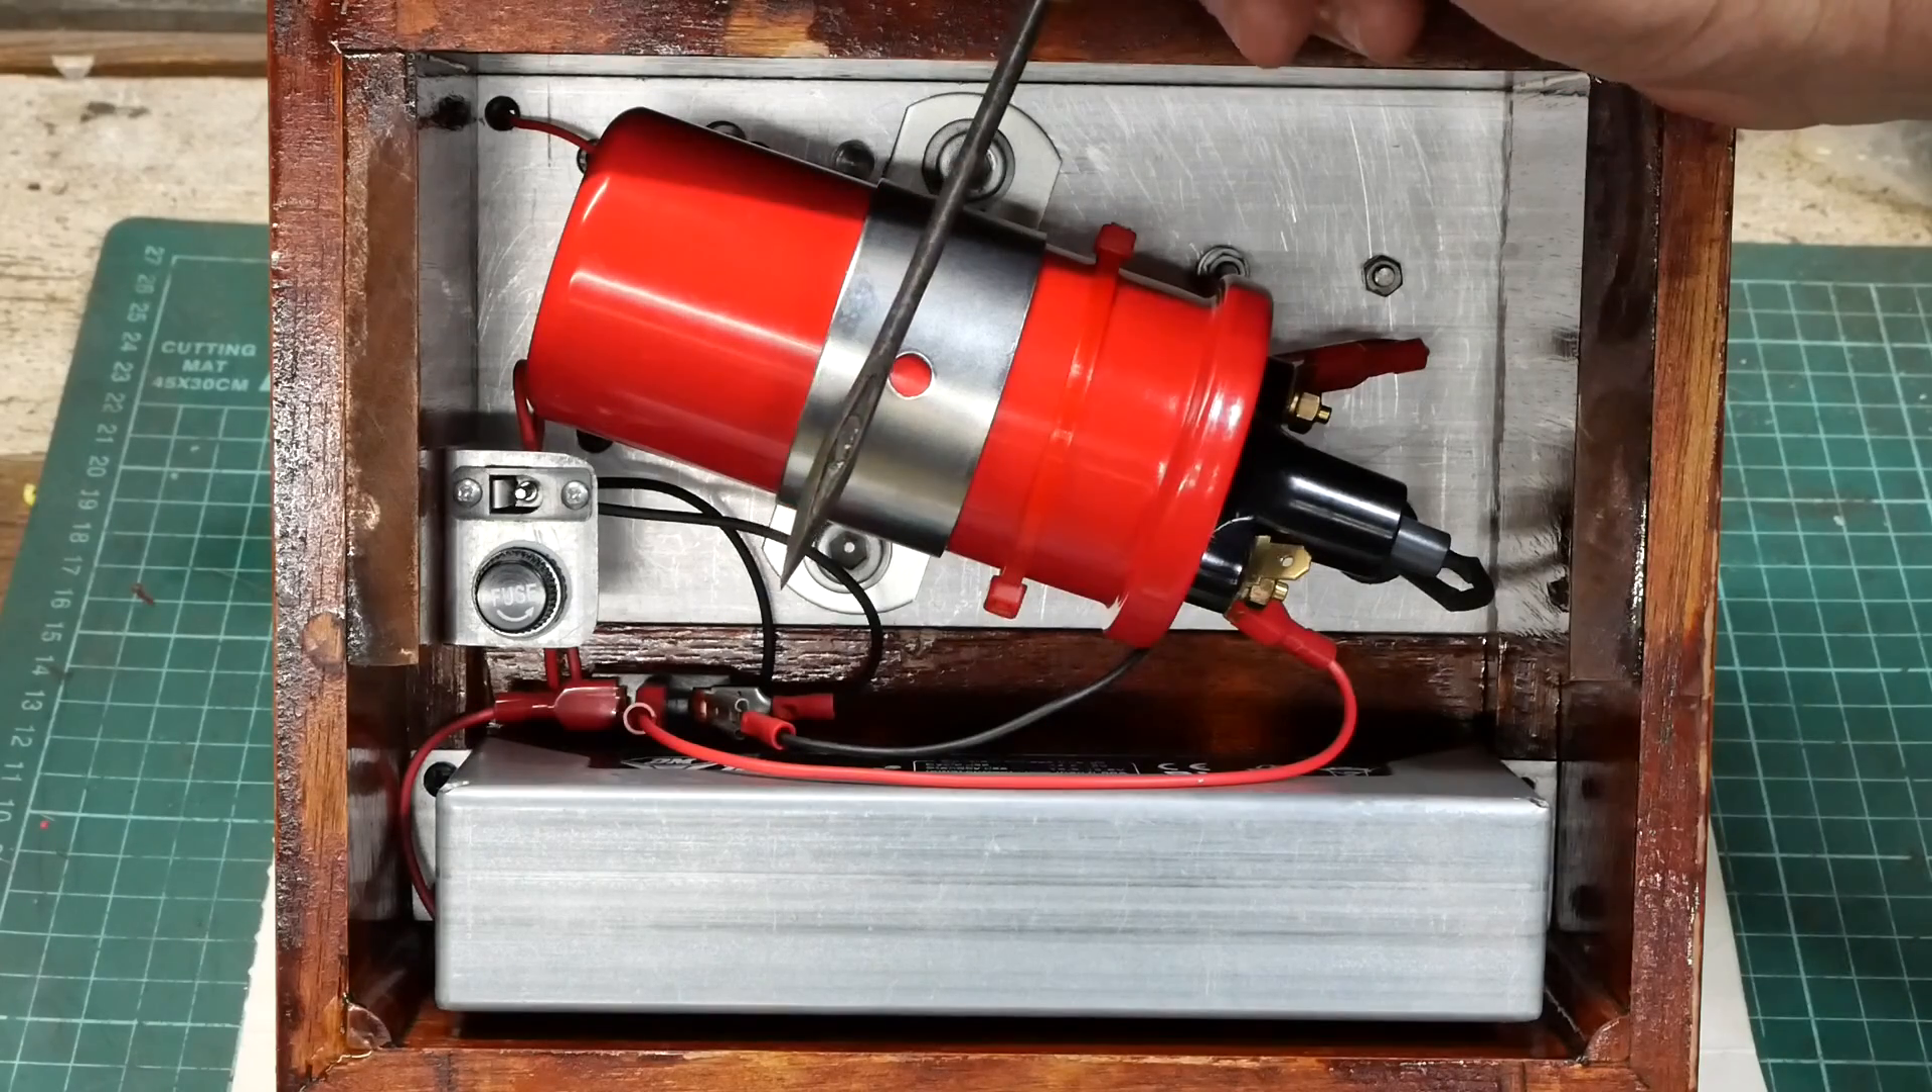Okay as you see. I've got all of the pieces installed in the underneath of the box now.